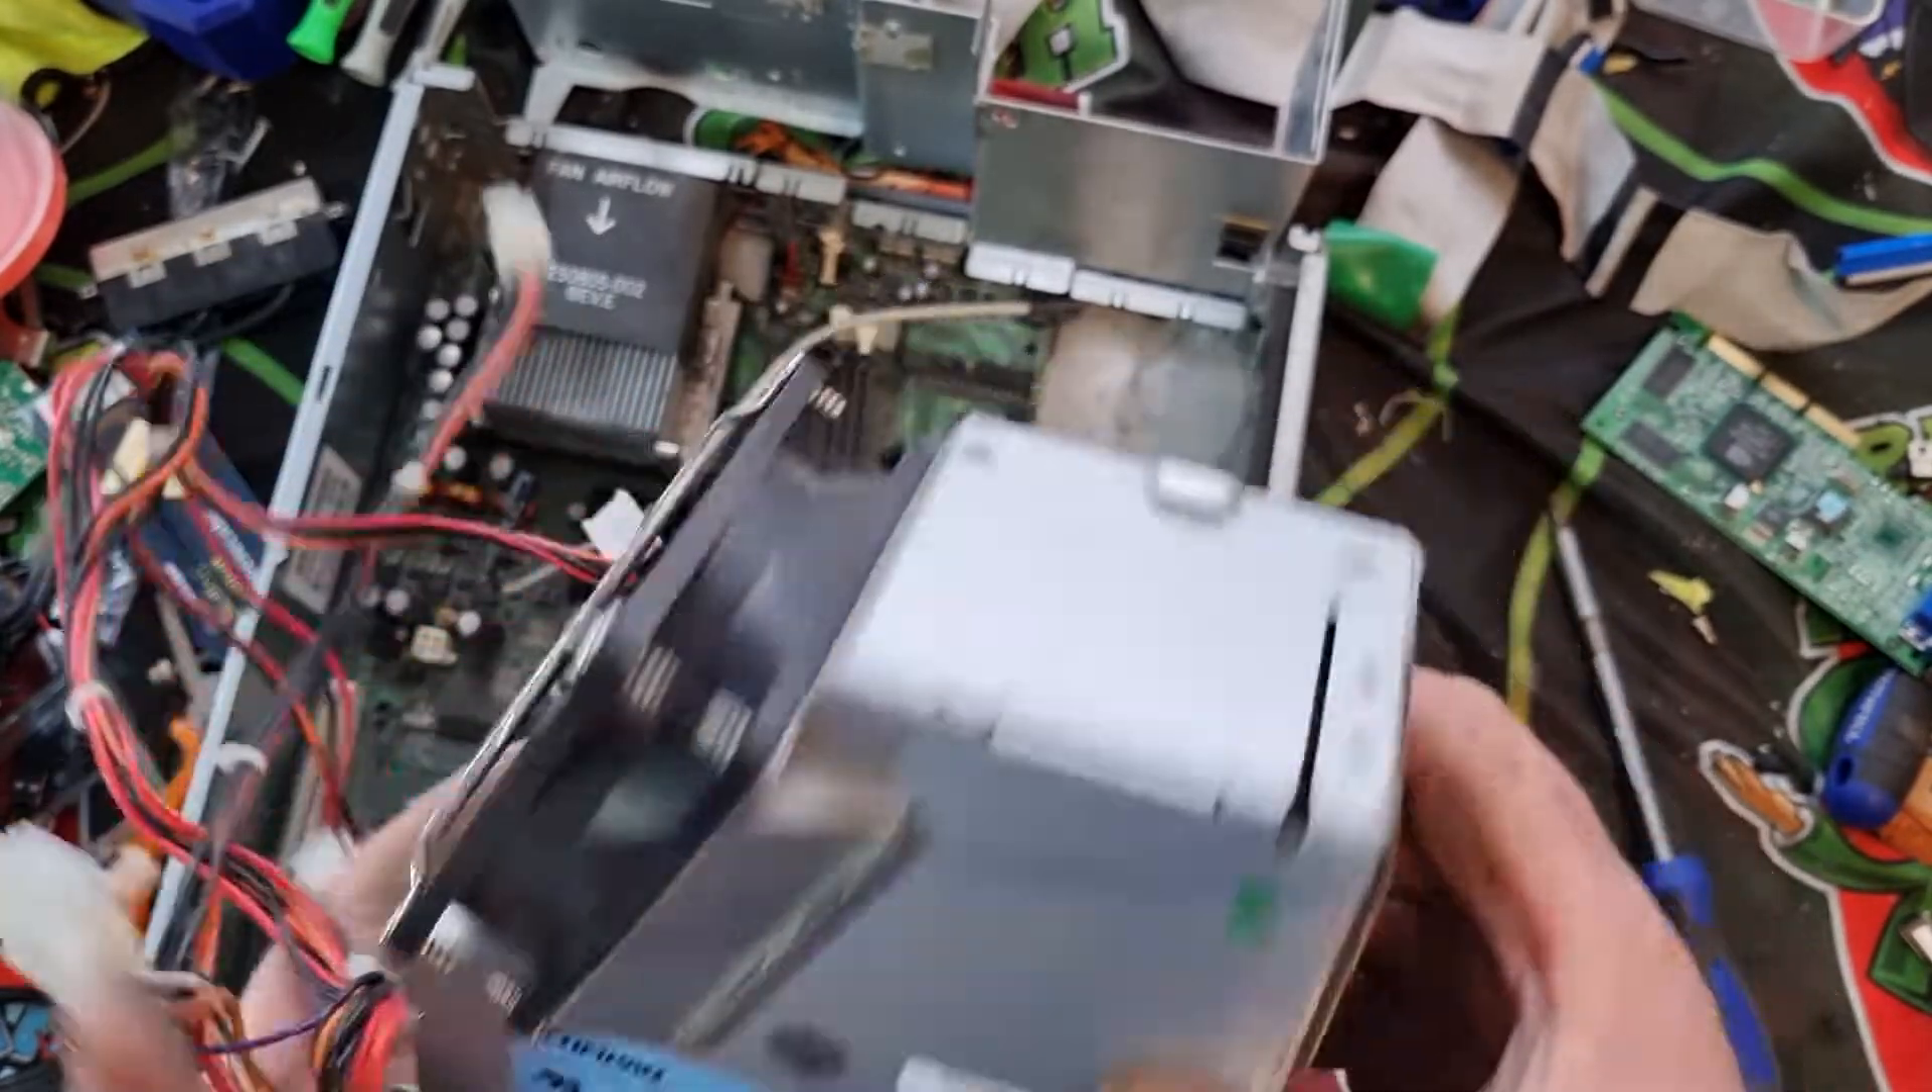There we go so power supply removed again.